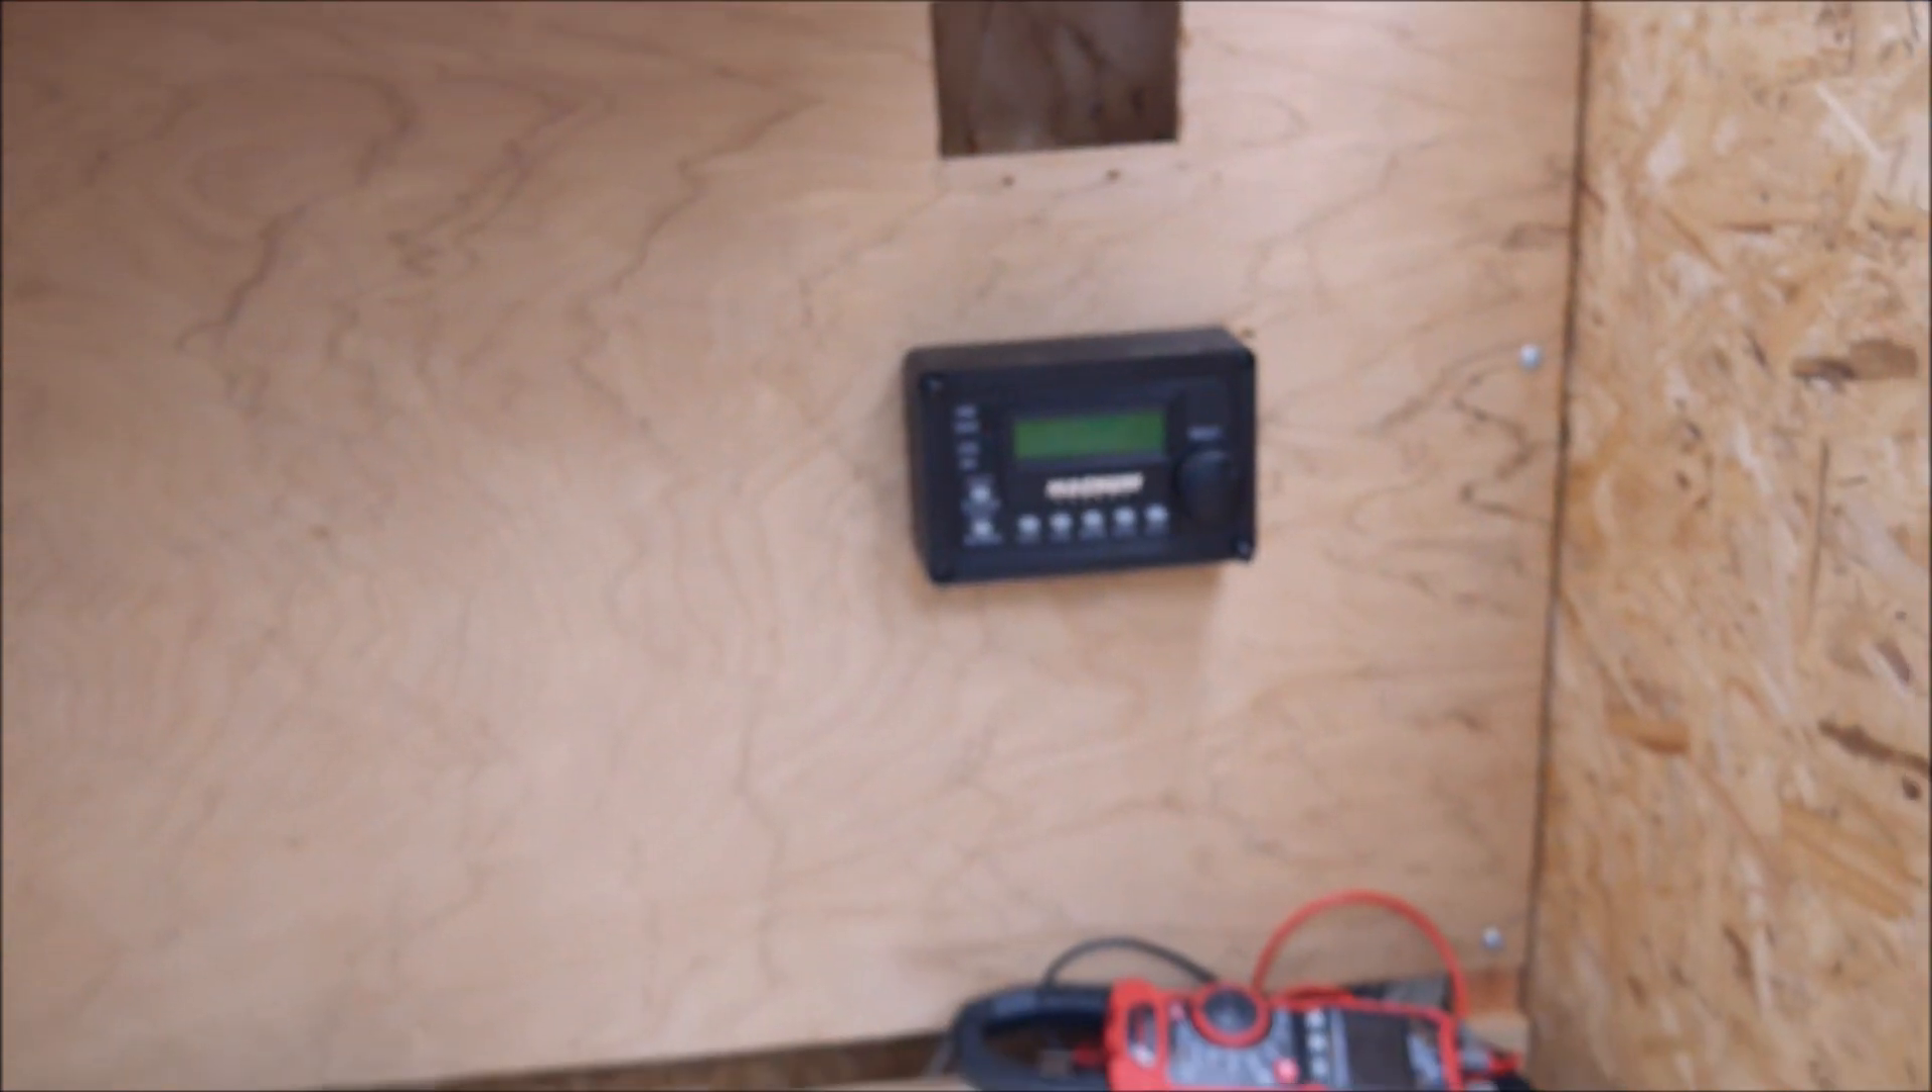I've got the control box mounted up there. And all the wires are kind of hidden behind there.